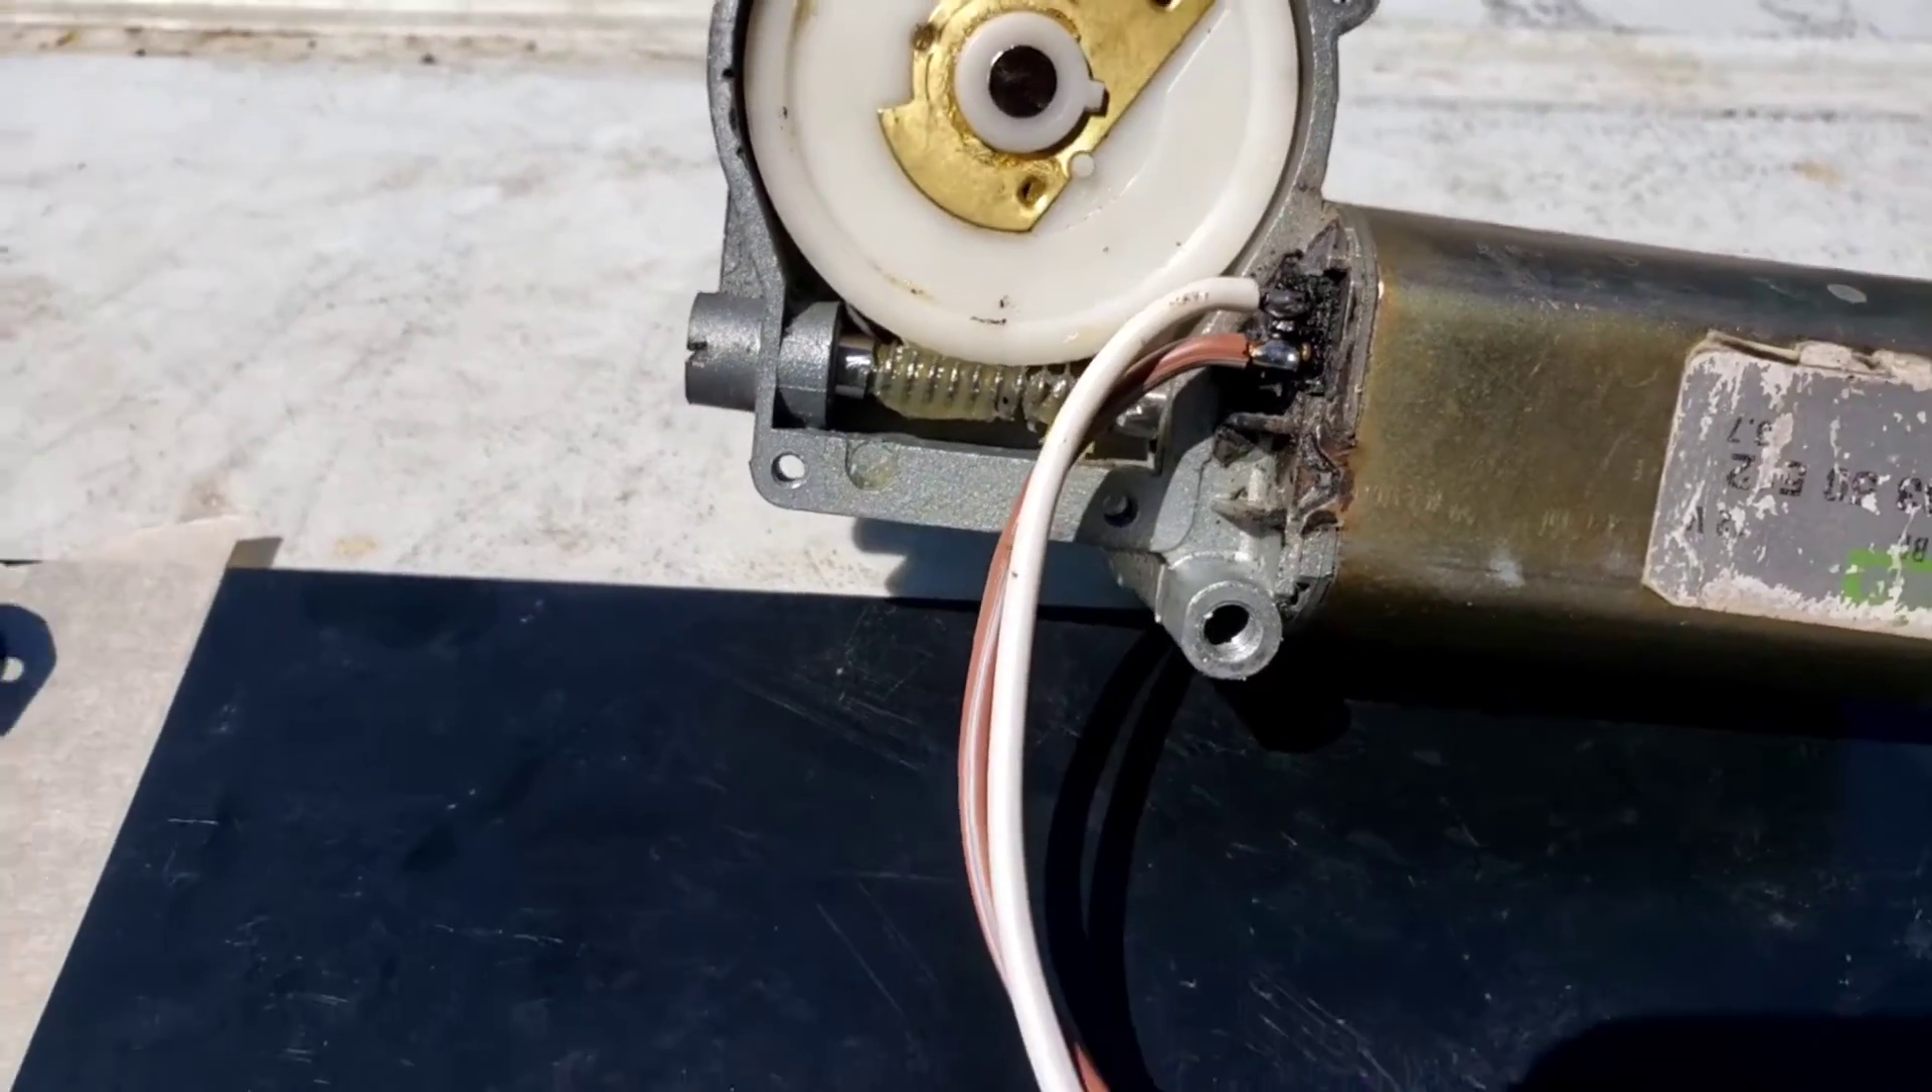So I got the motor all cleaned up and put the gear back in and soldered these wires on to test it with and showed that yes, it's now running continuously.